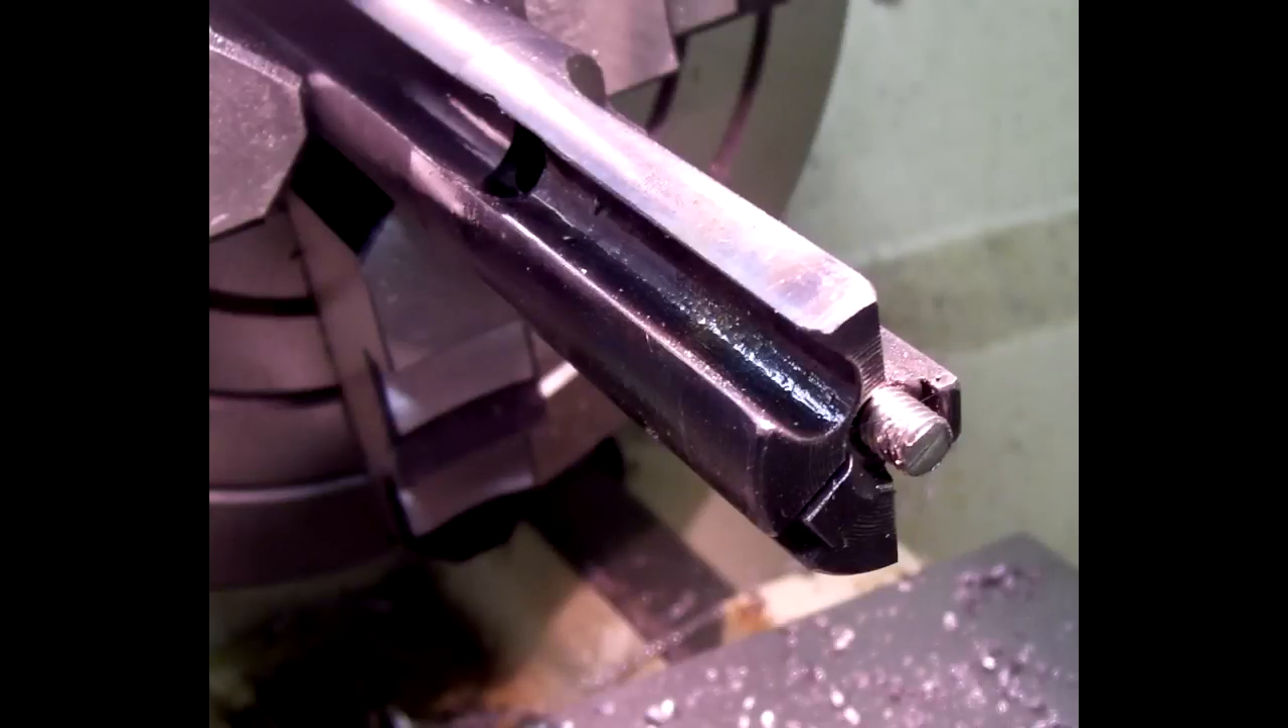We've already got the new bolt face drilled and tapped. We've inserted a stainless steel machine screw in there.